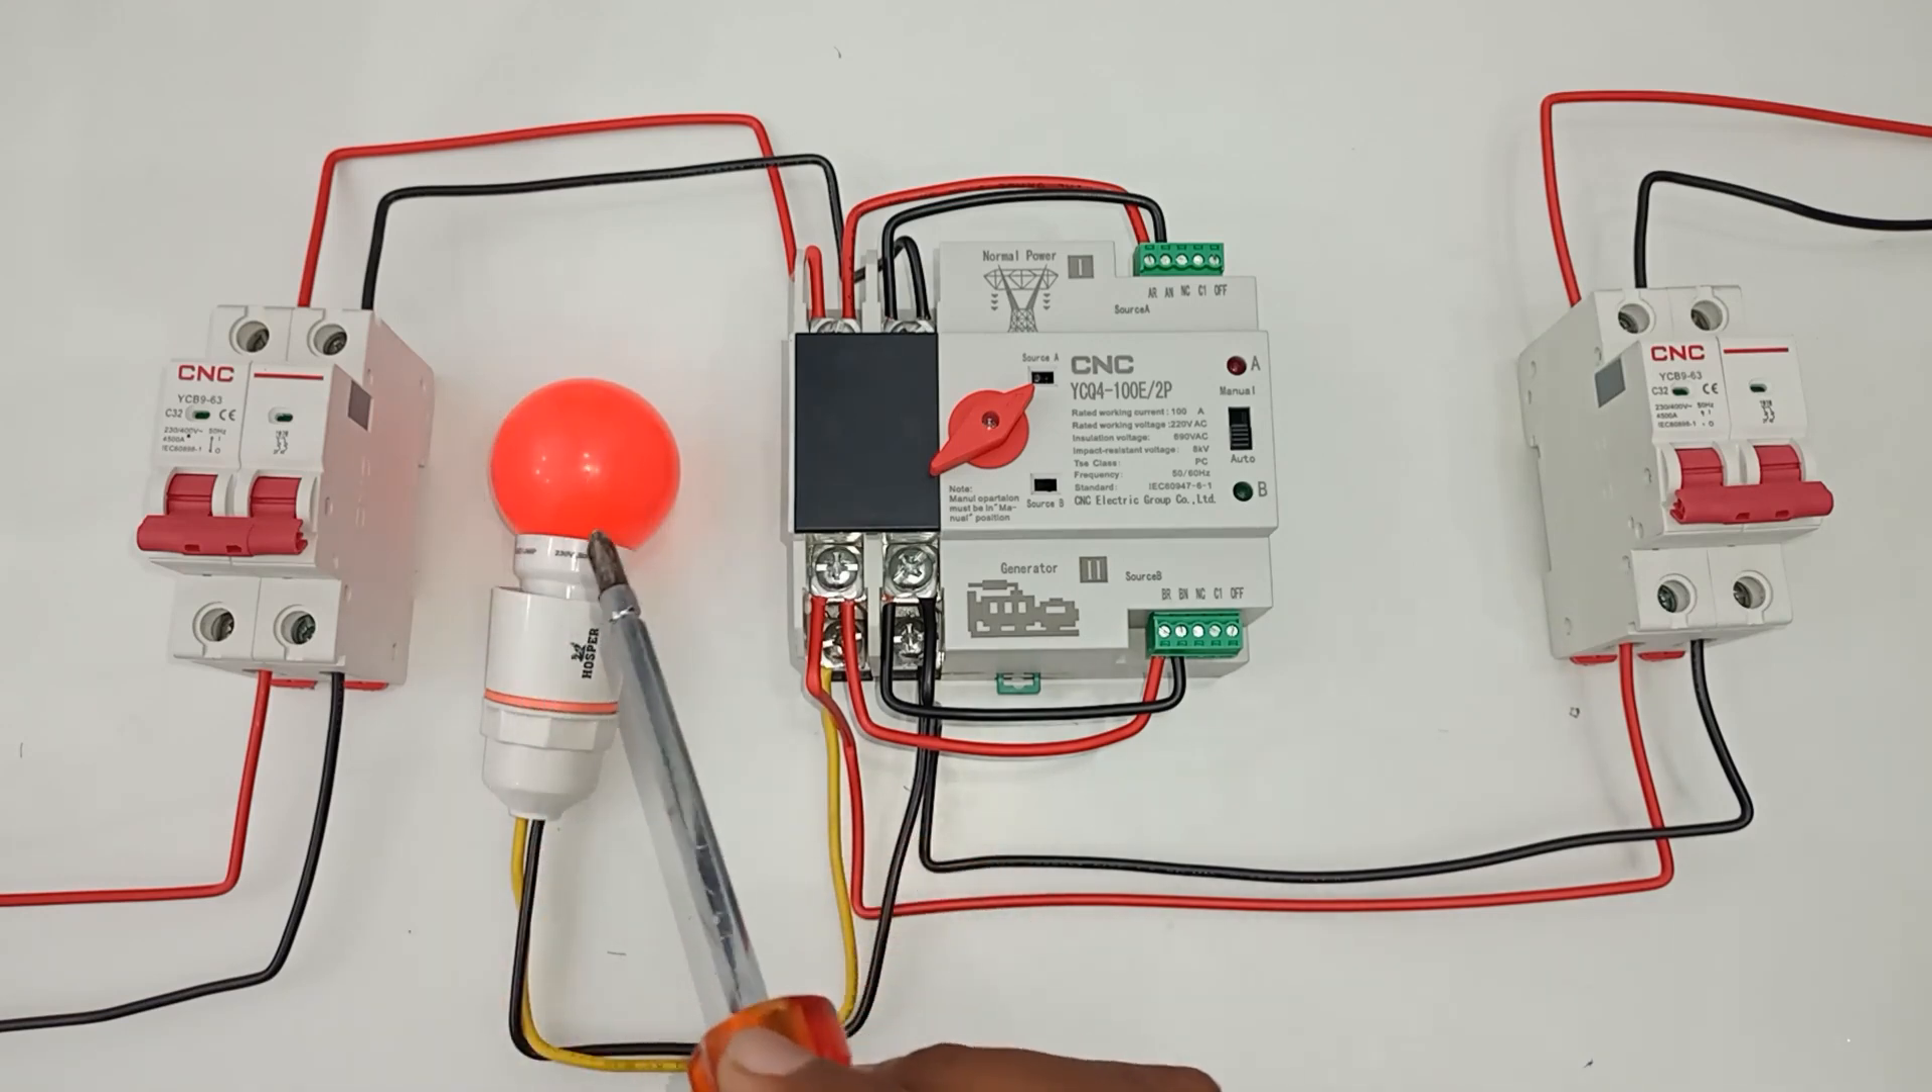यहाँ पे हमने output में यह load का एक बलब जोड दिया है आपको test करवाने के लिए।